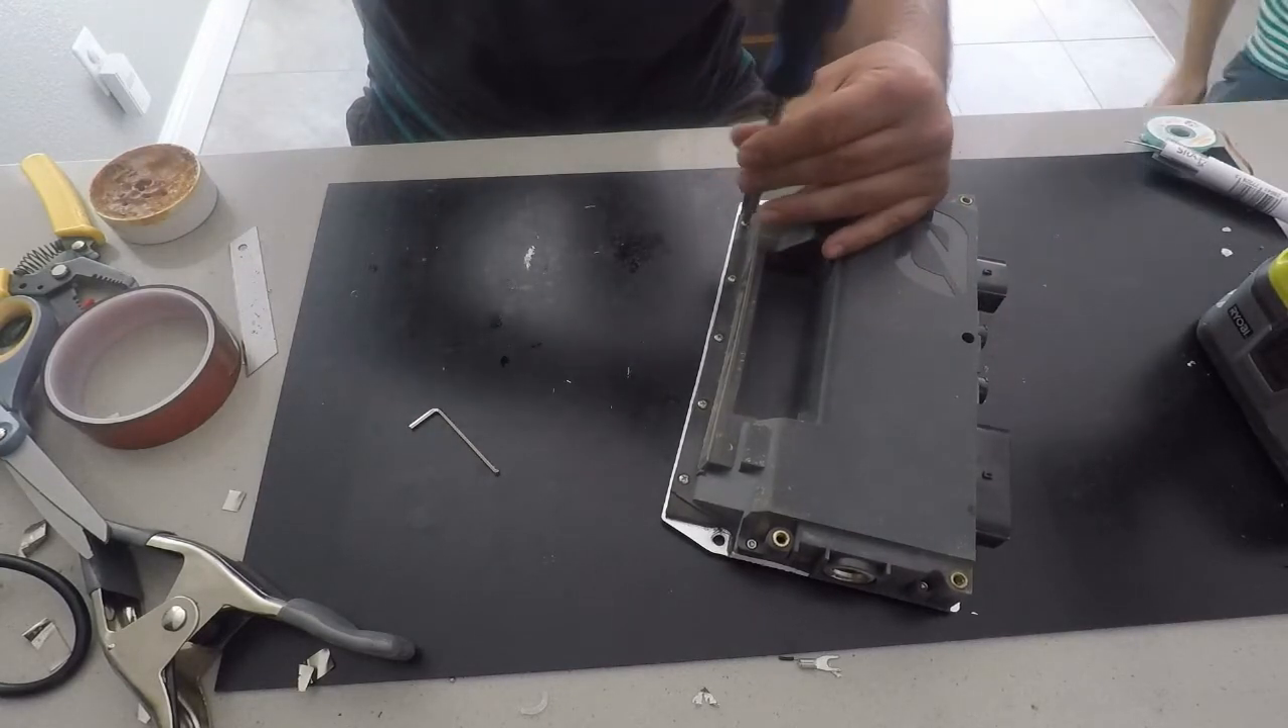Now that I have the controller module out I'm going to open it up.